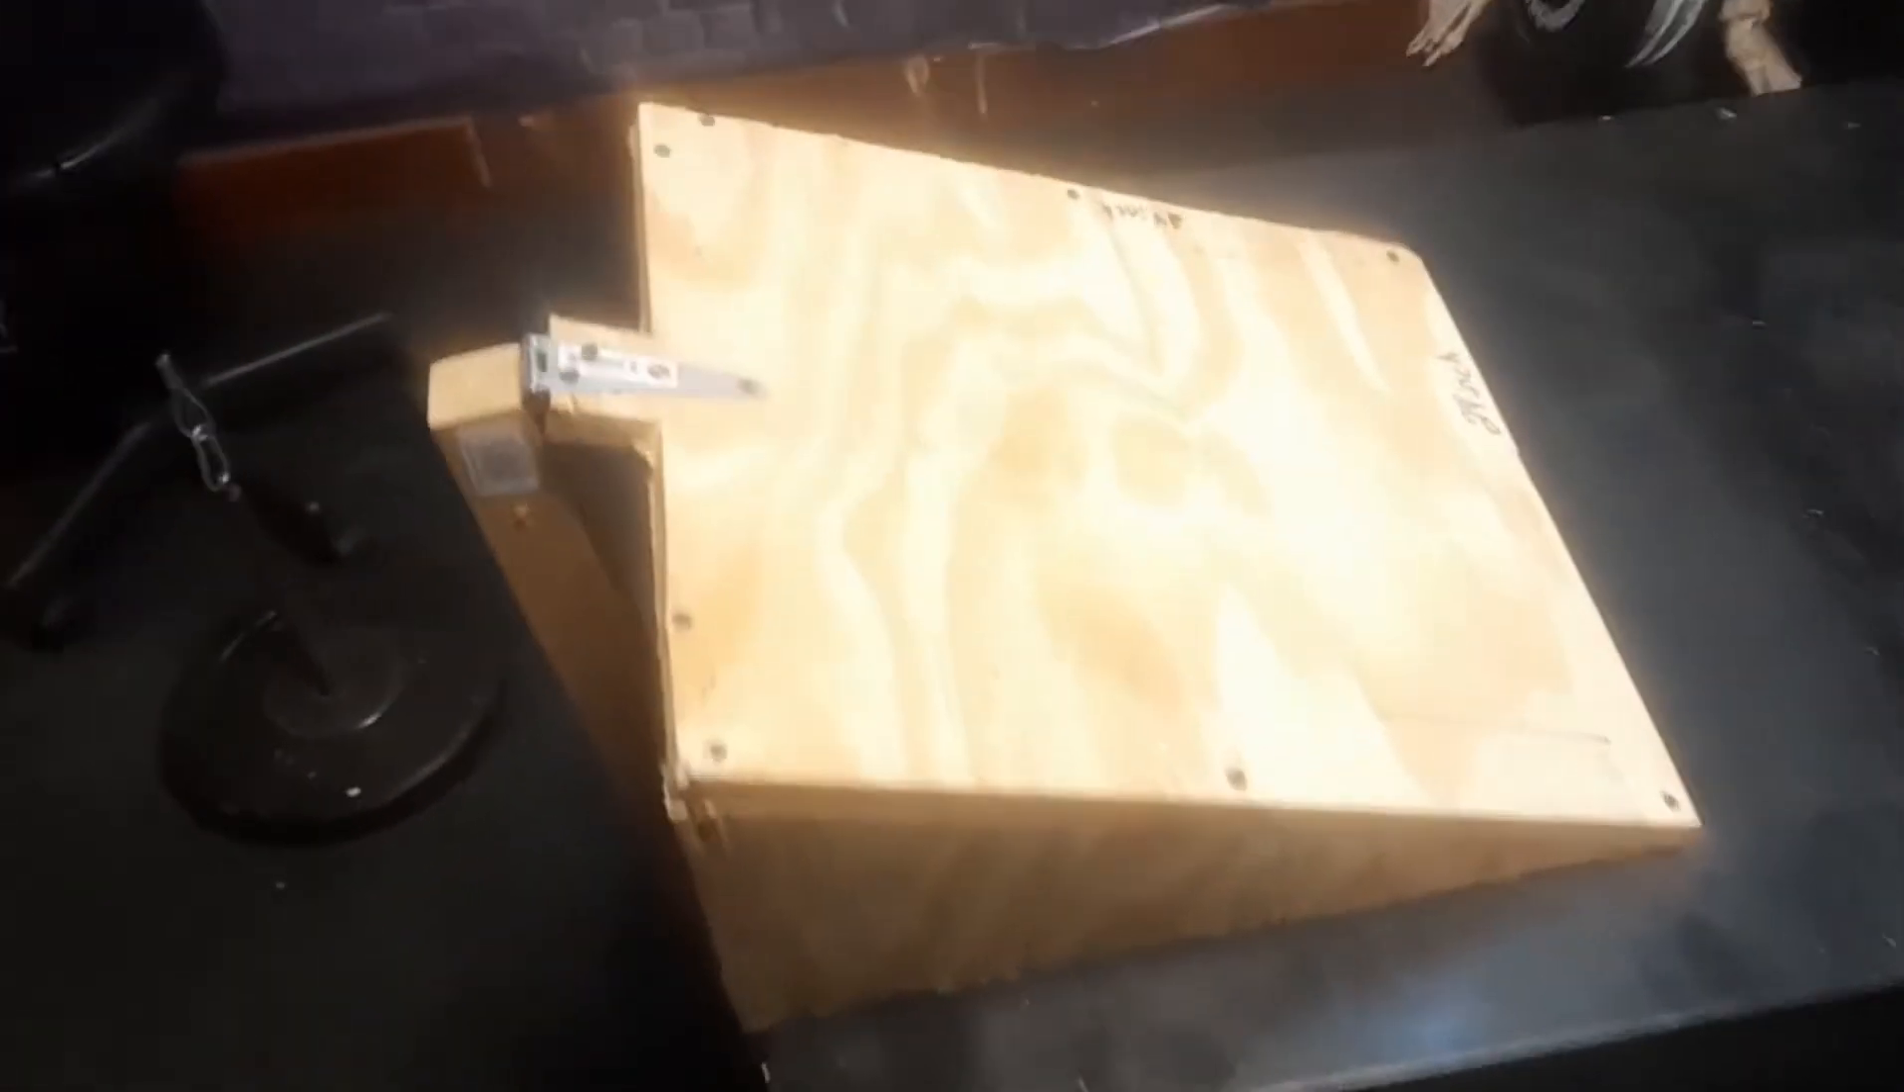You got the triangles on either side, the large piece of wood with the little tip, got the hinge on it.